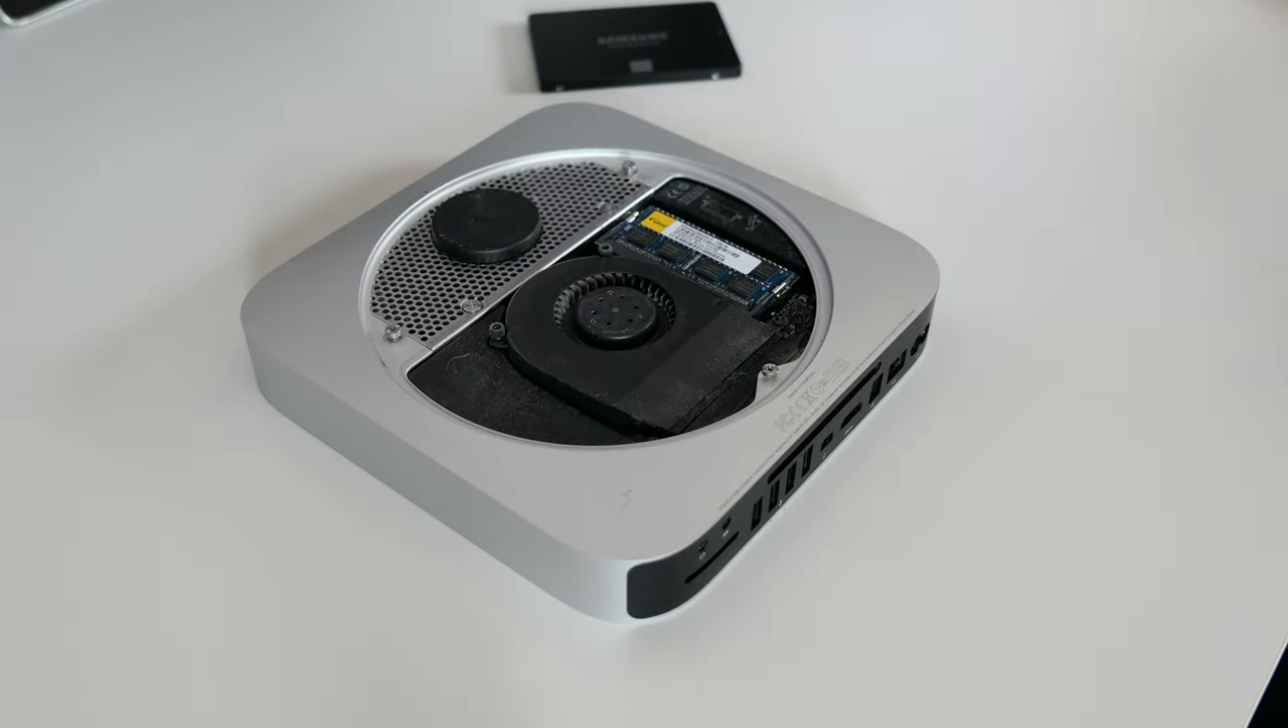After lifting it, we can already see the internals of the Mac mini.